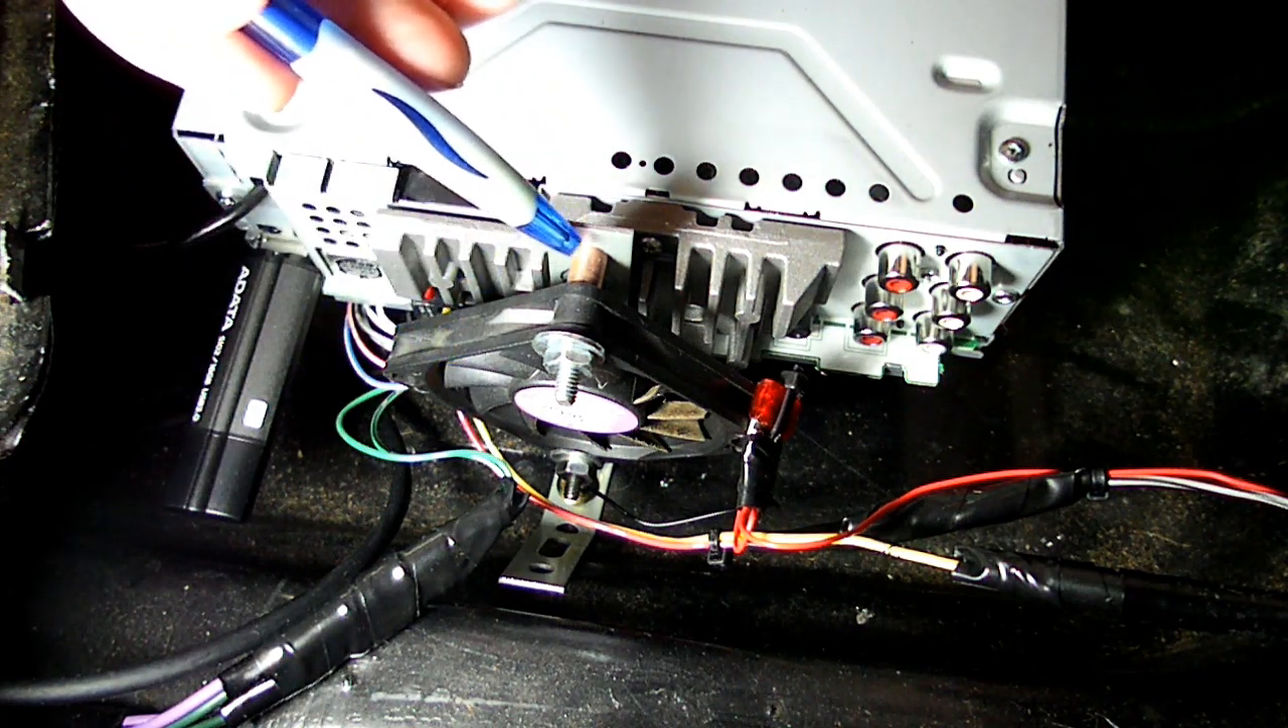We got the grounding strap that comes up from the floor here. And we mounted the fan to the strap.